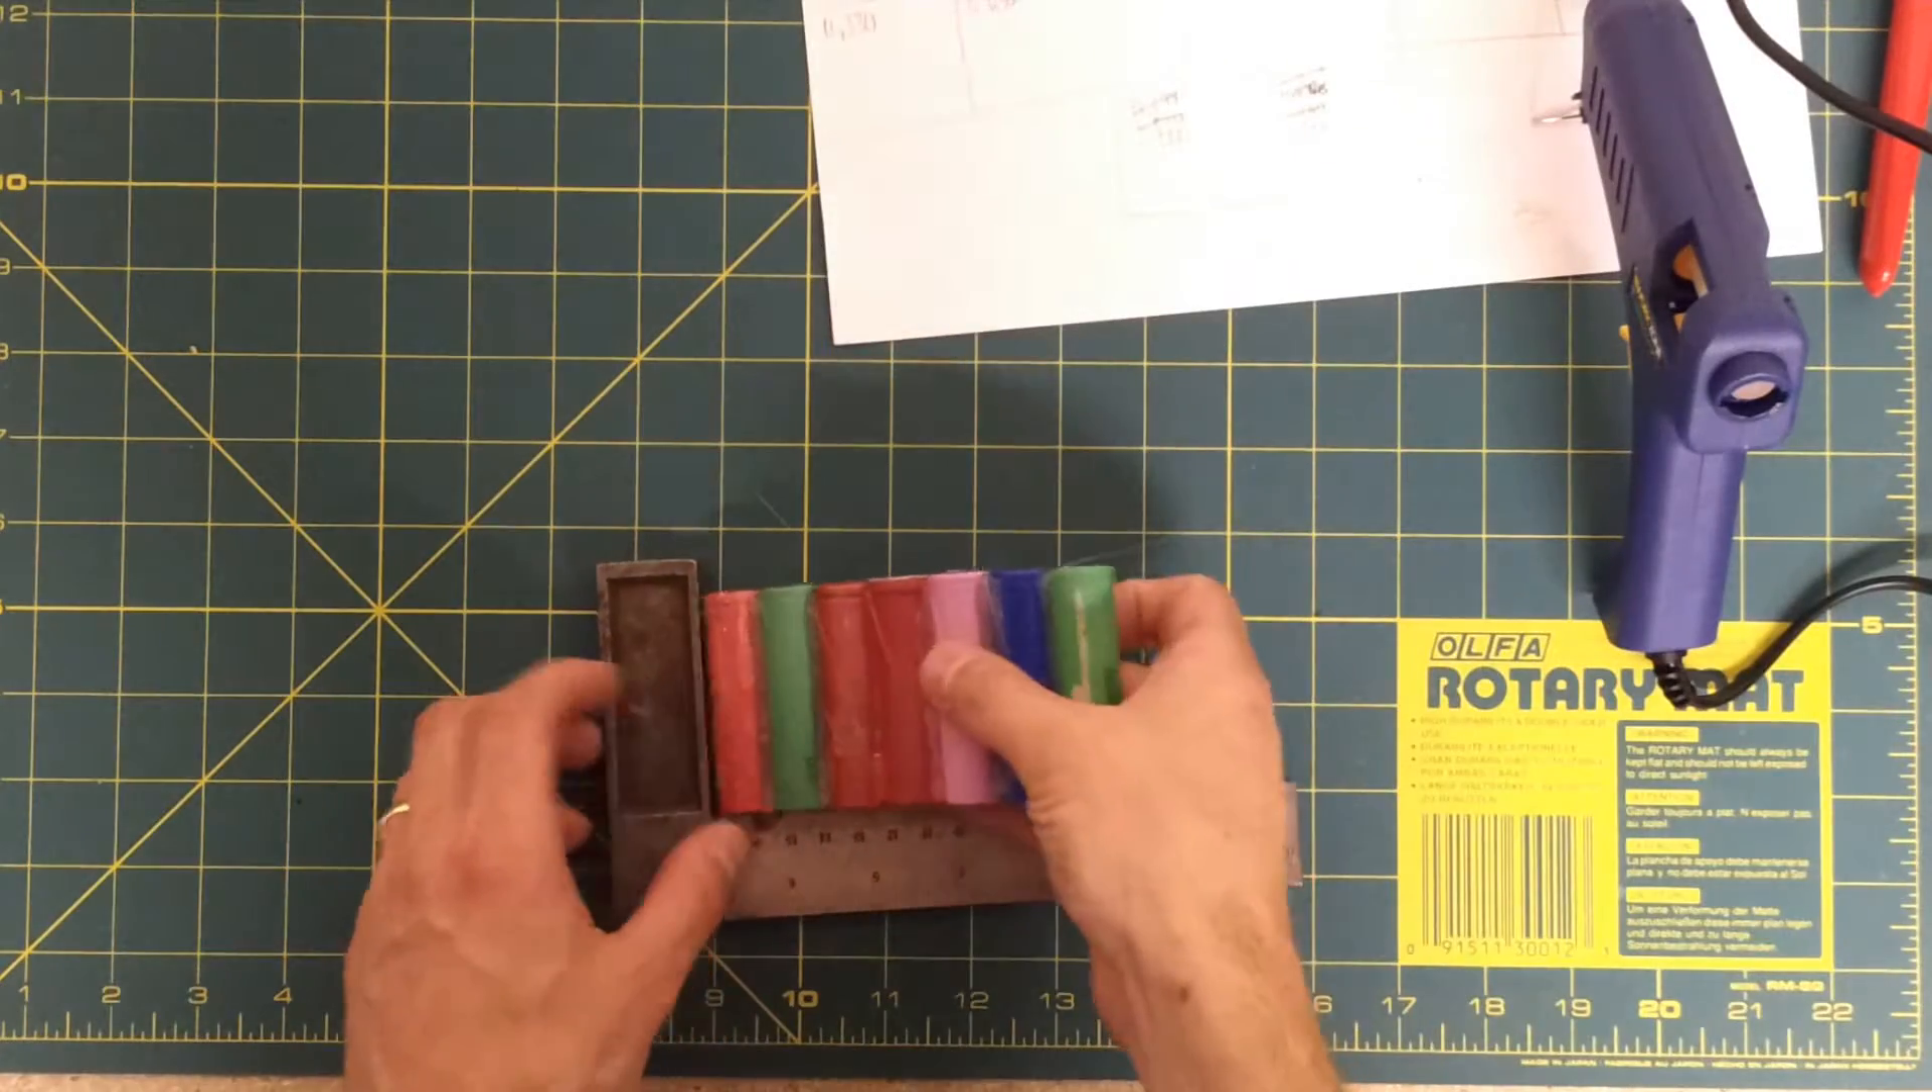And there's the first row of cells.